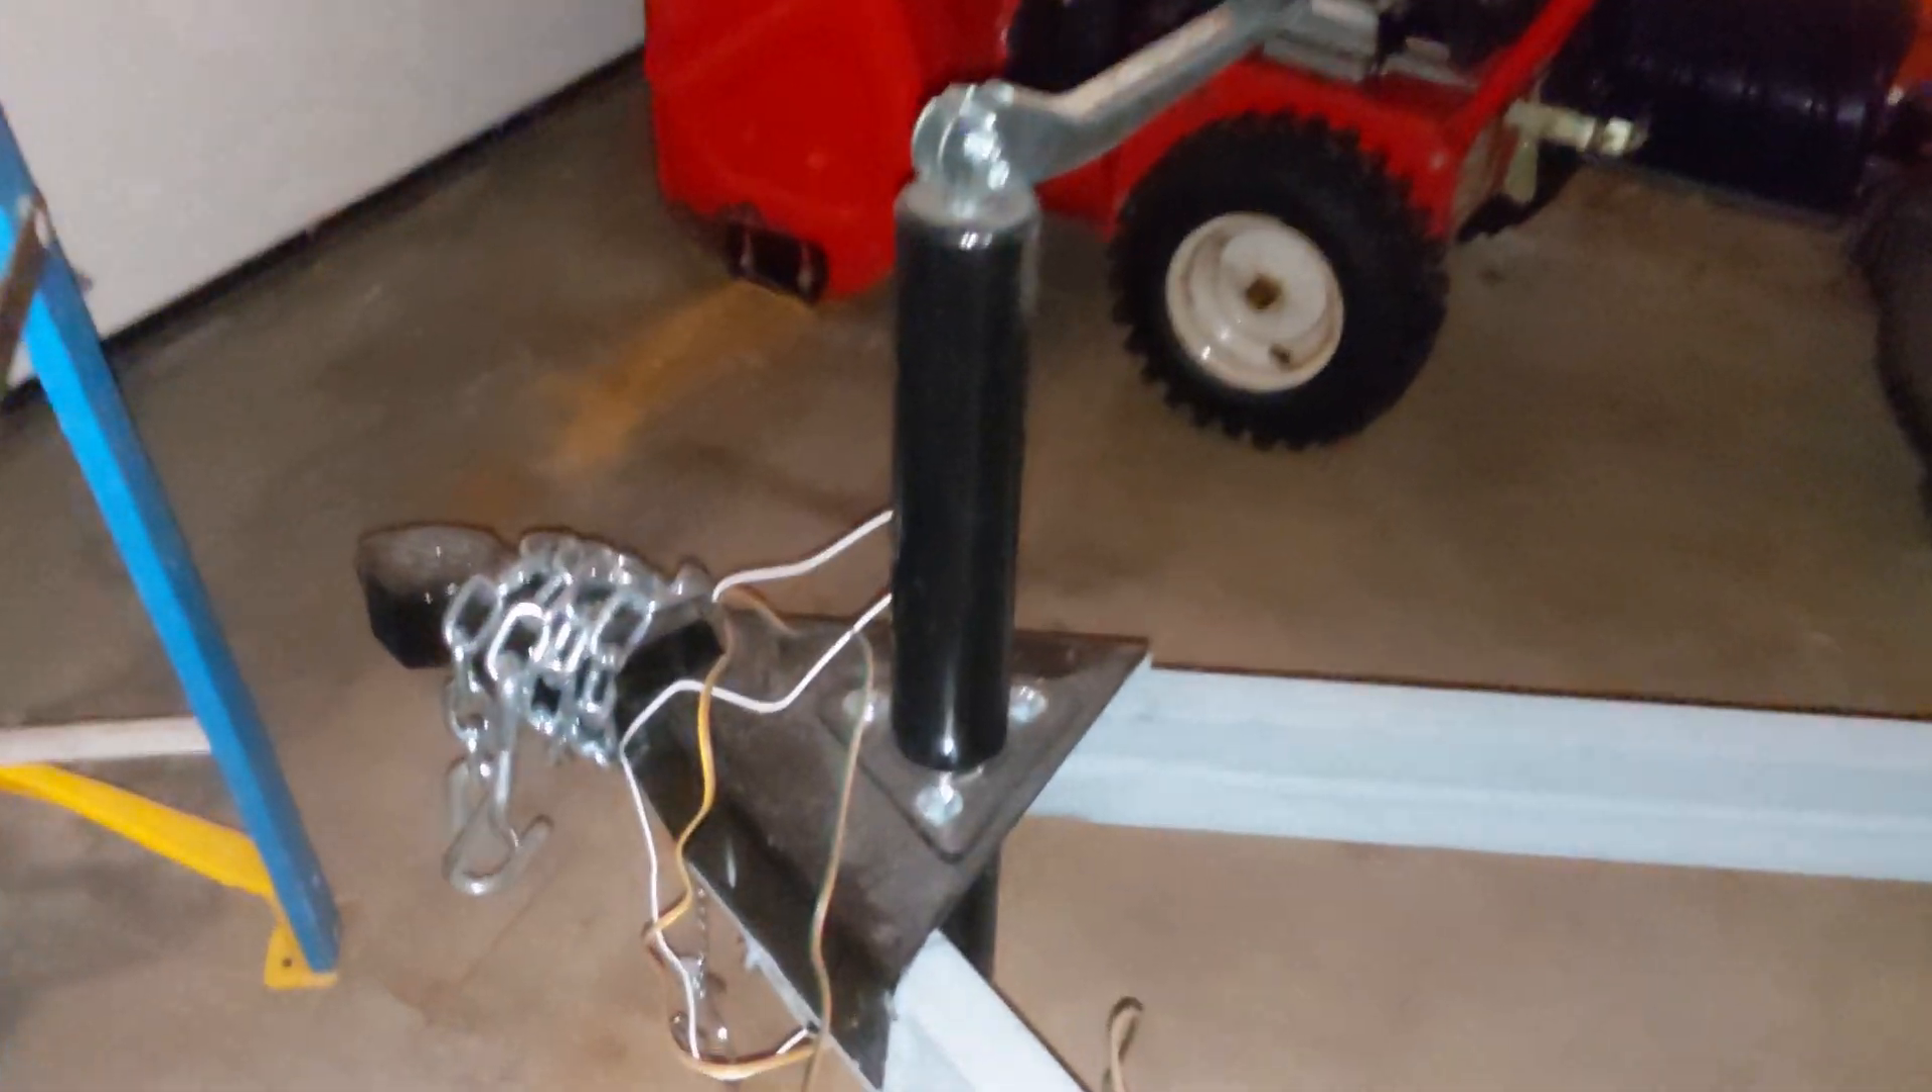The coupler in the front is all good to go. I have the safety chains and I have my wiring harness there.